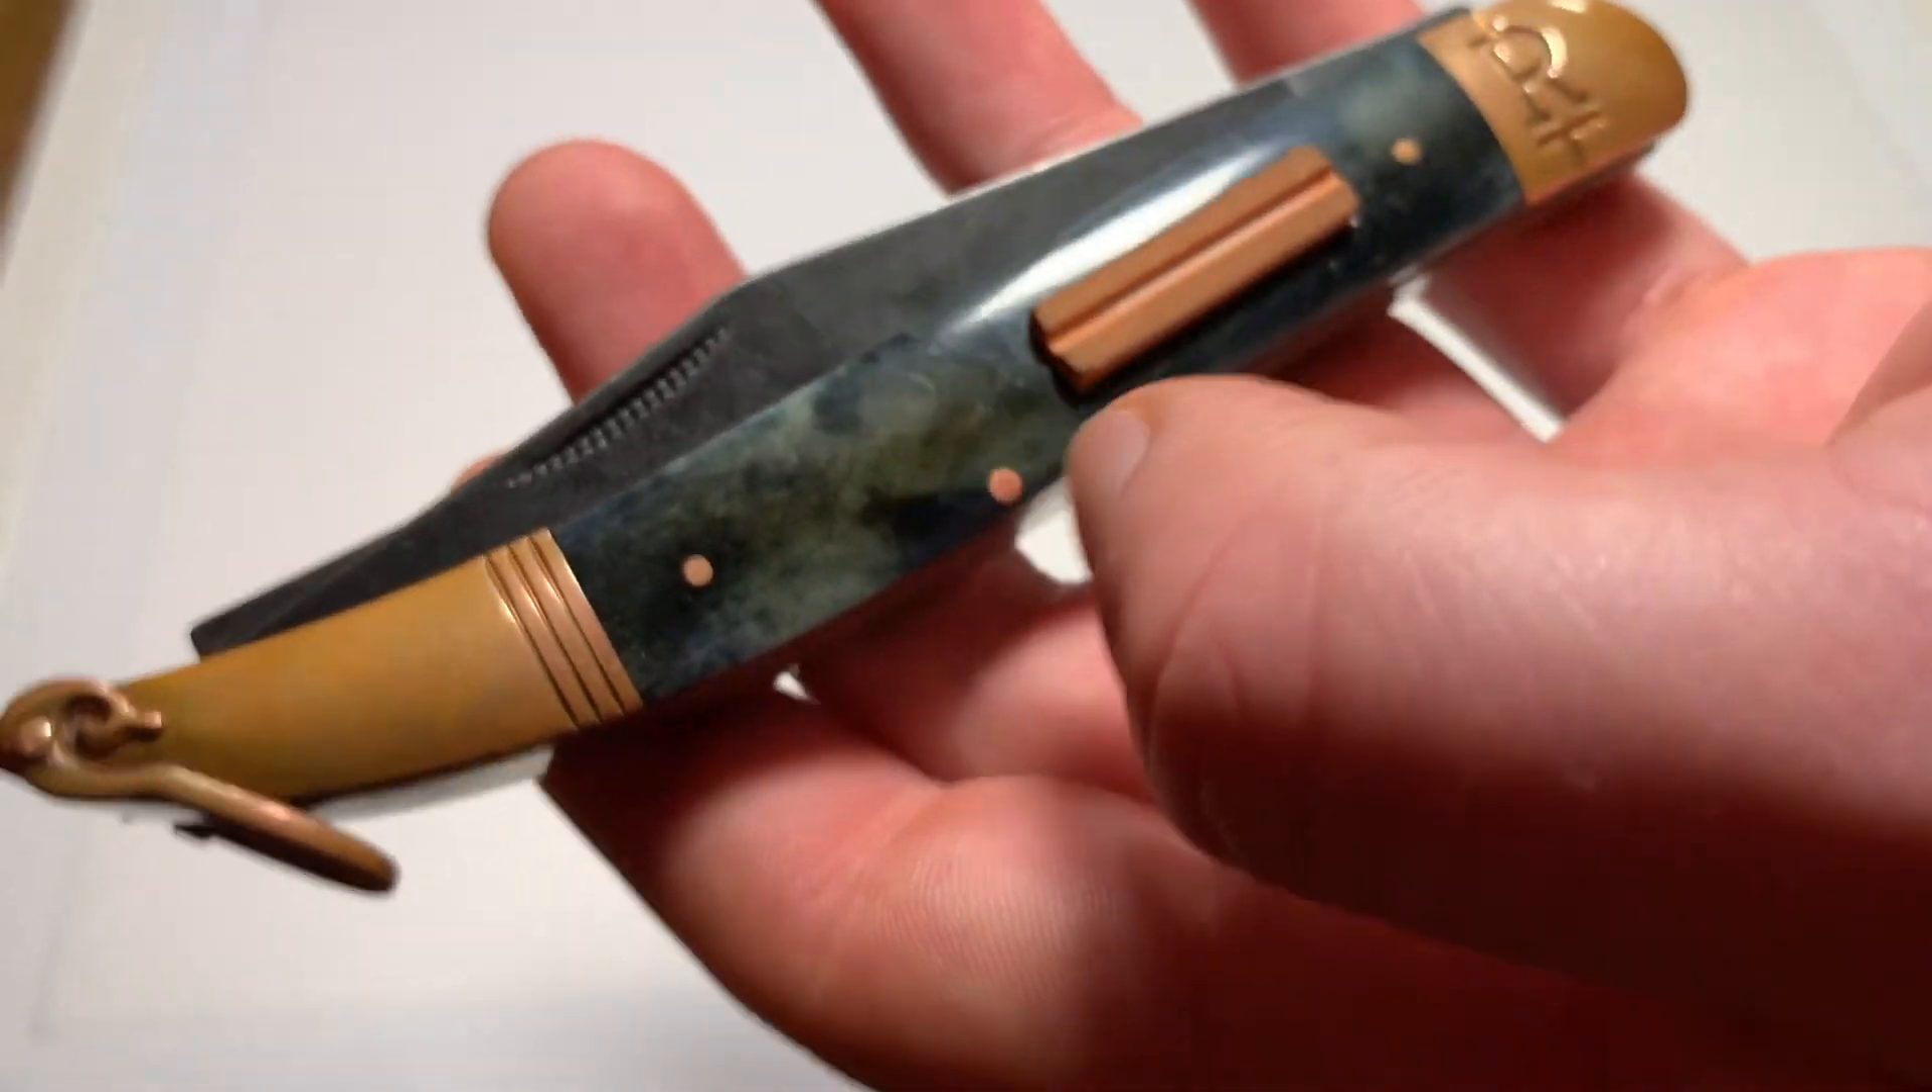You can see the fish hook sharpener which protrudes a fair amount I would like if it would have been recessed a little bit farther into there.